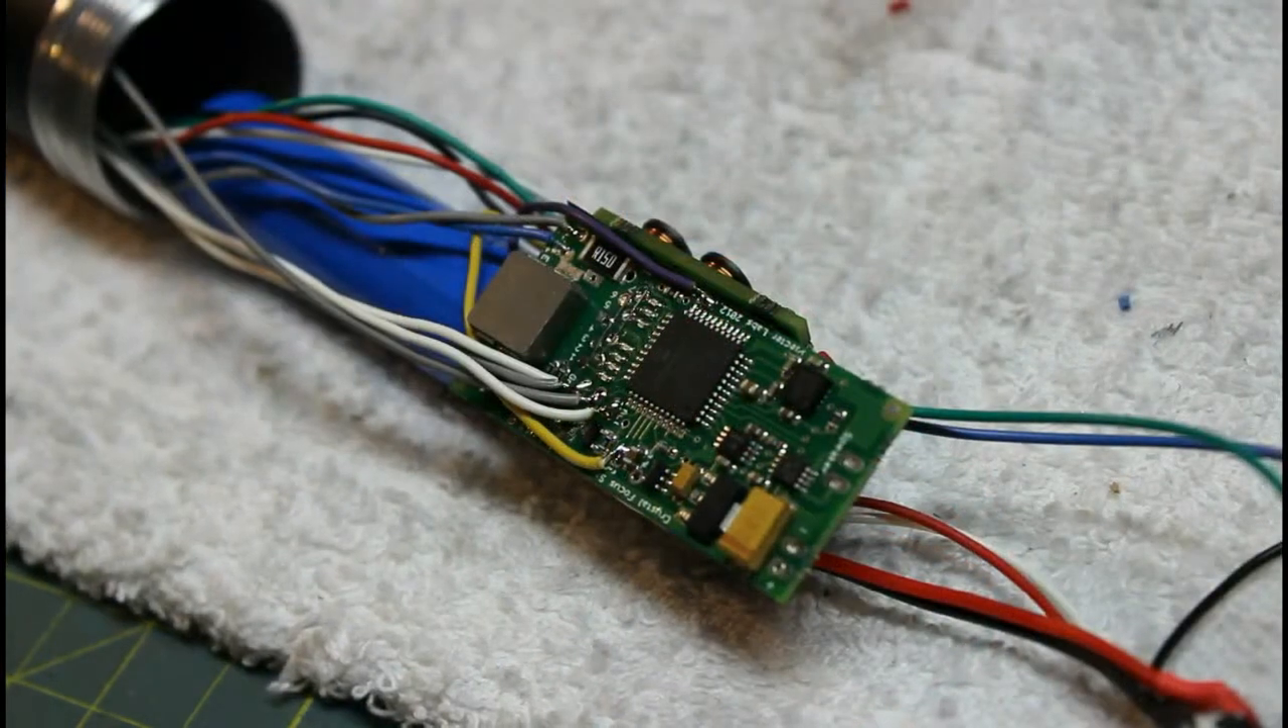Okay, I've run all my wires, and they're all cut to length and soldered on there.